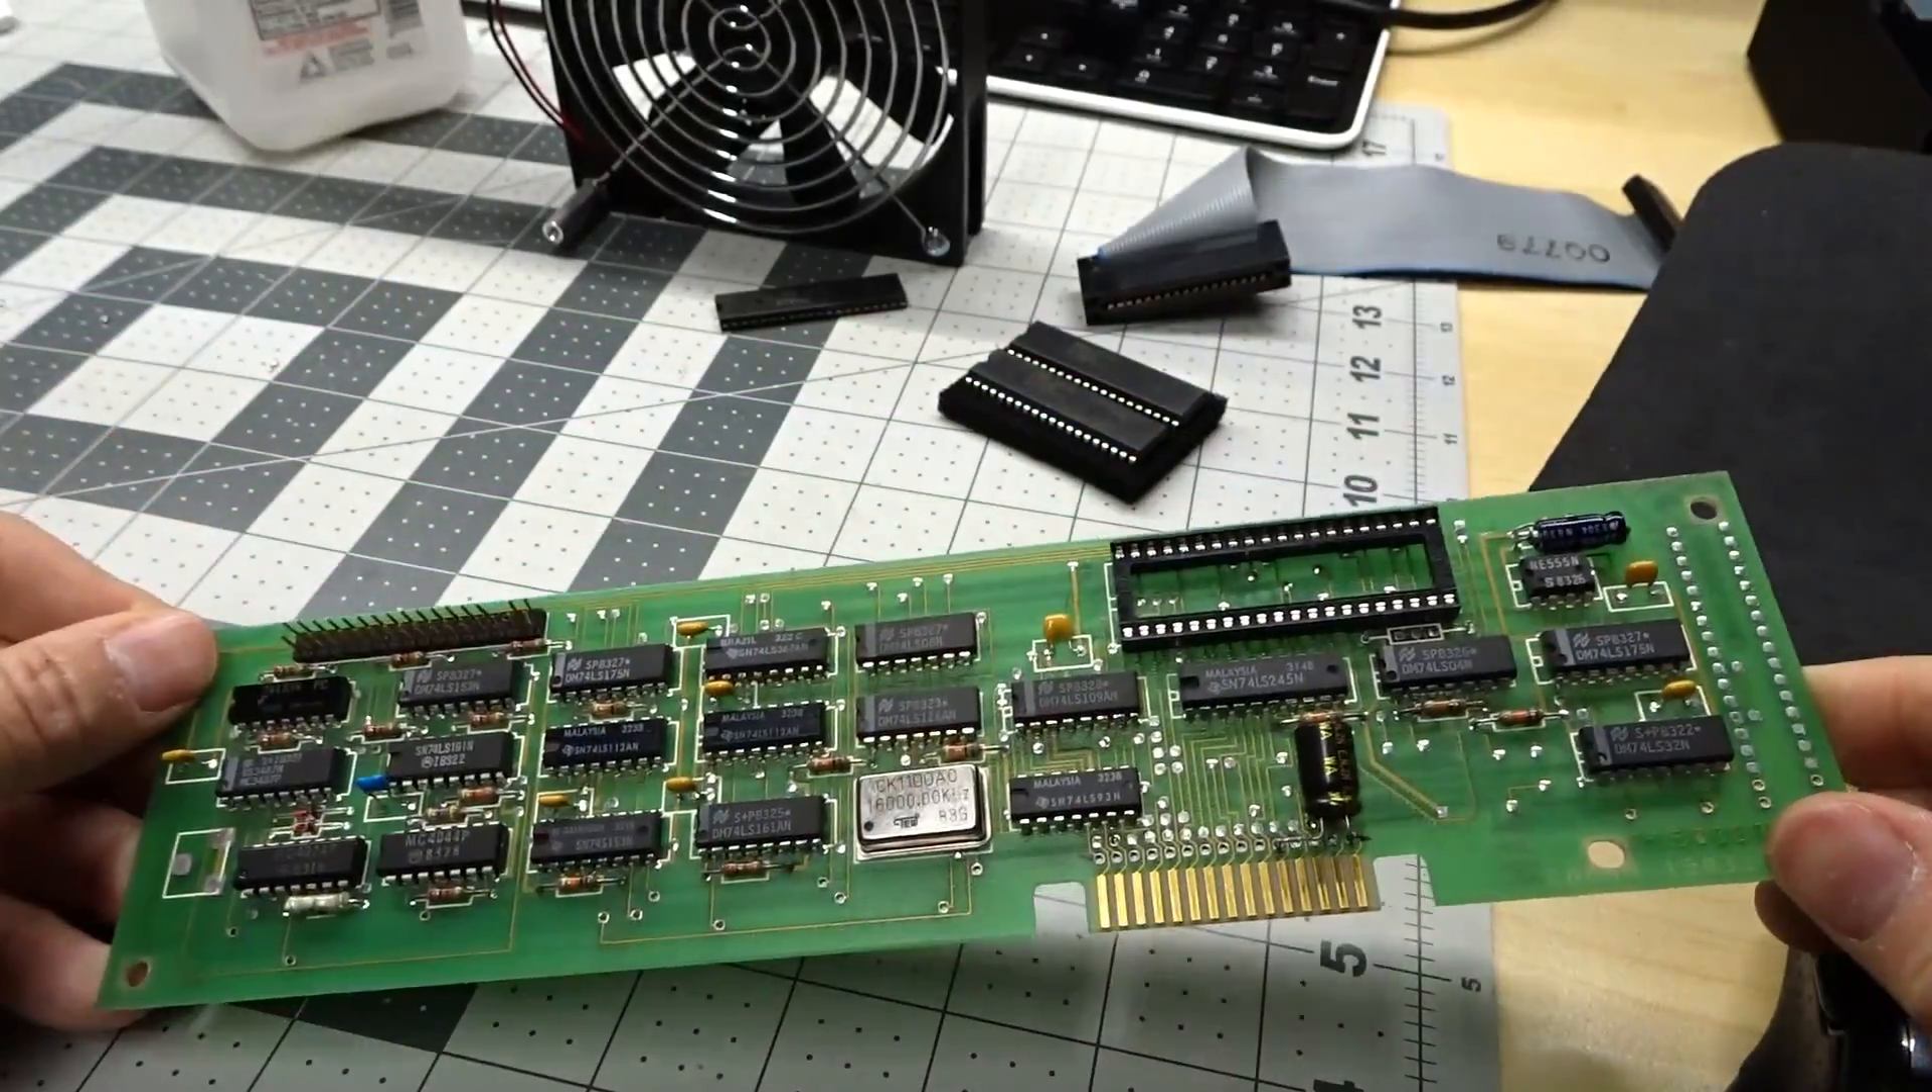Okay socket is fully installed and it's looking good.